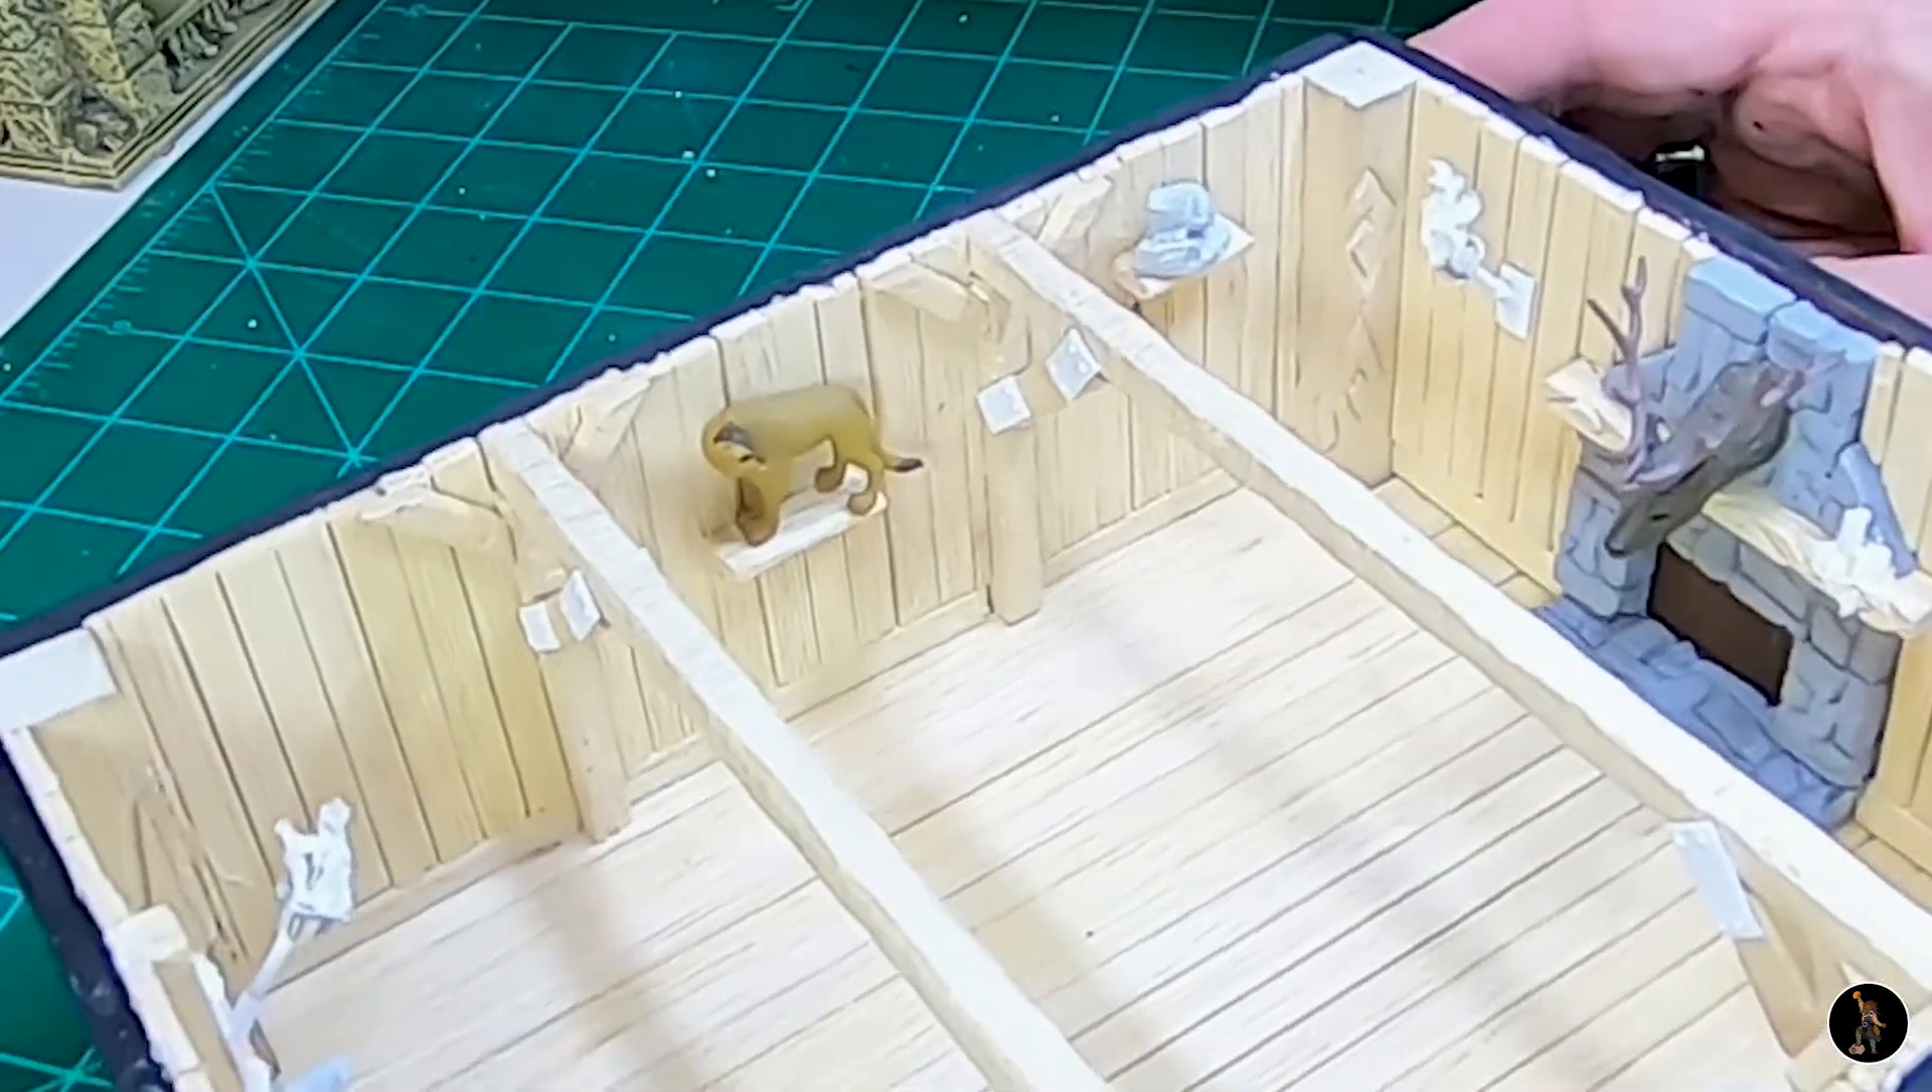The shells and the animals are put up.